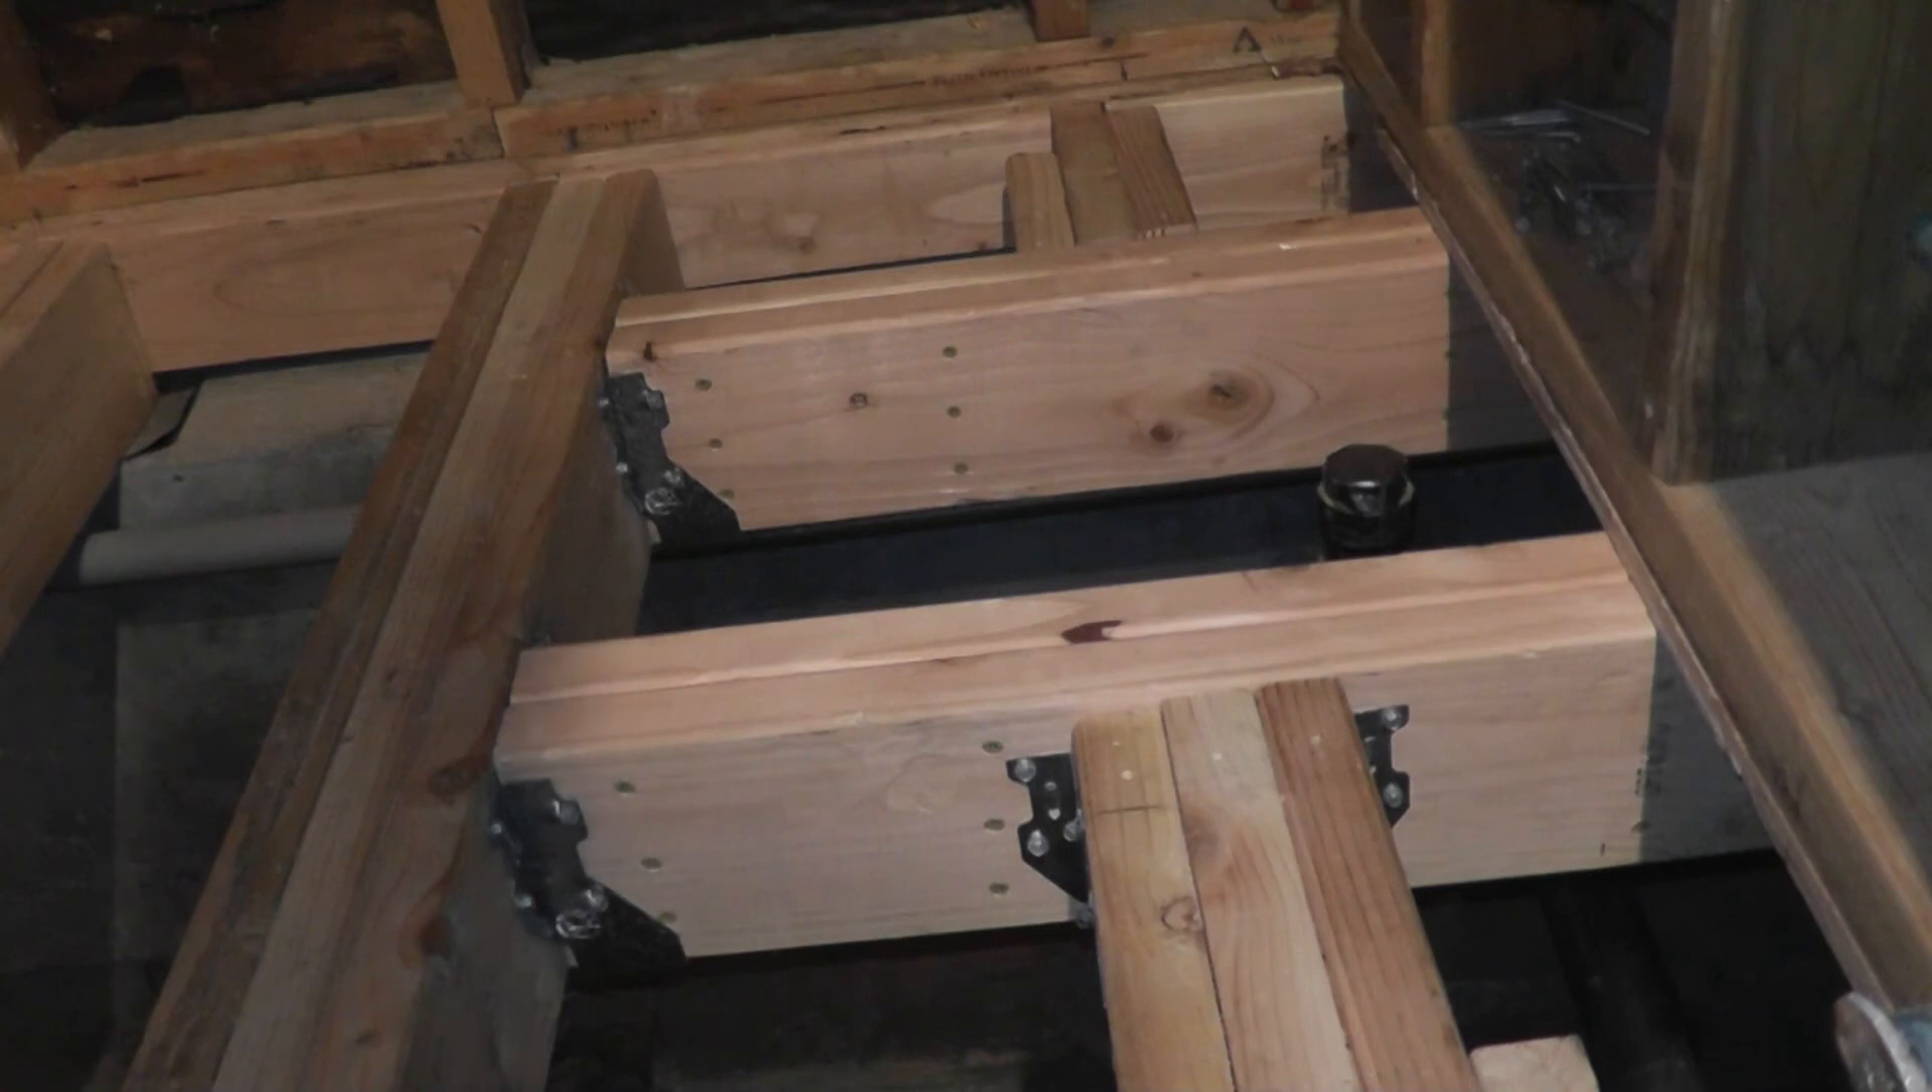Okay, so as you can see there, I've got both cross-members in place. All the joist hangers are hung and all the screws are attached.